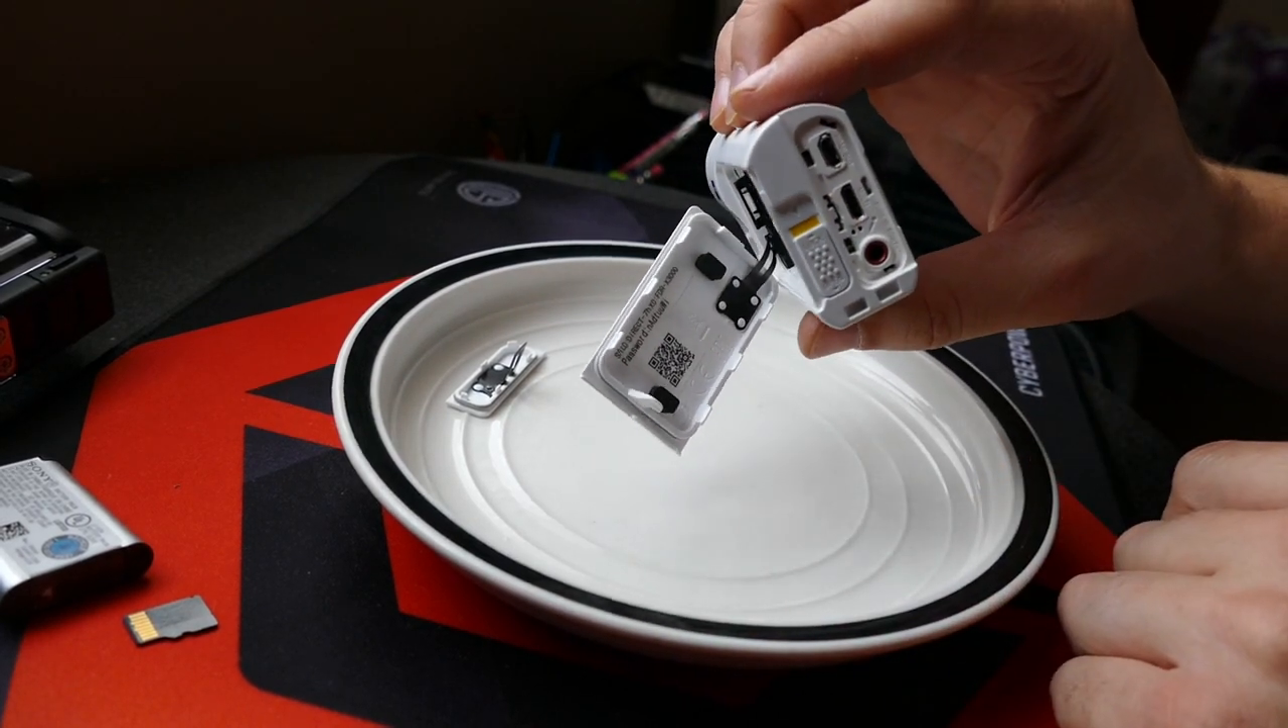So the camera is all back together other than that pesky back door.